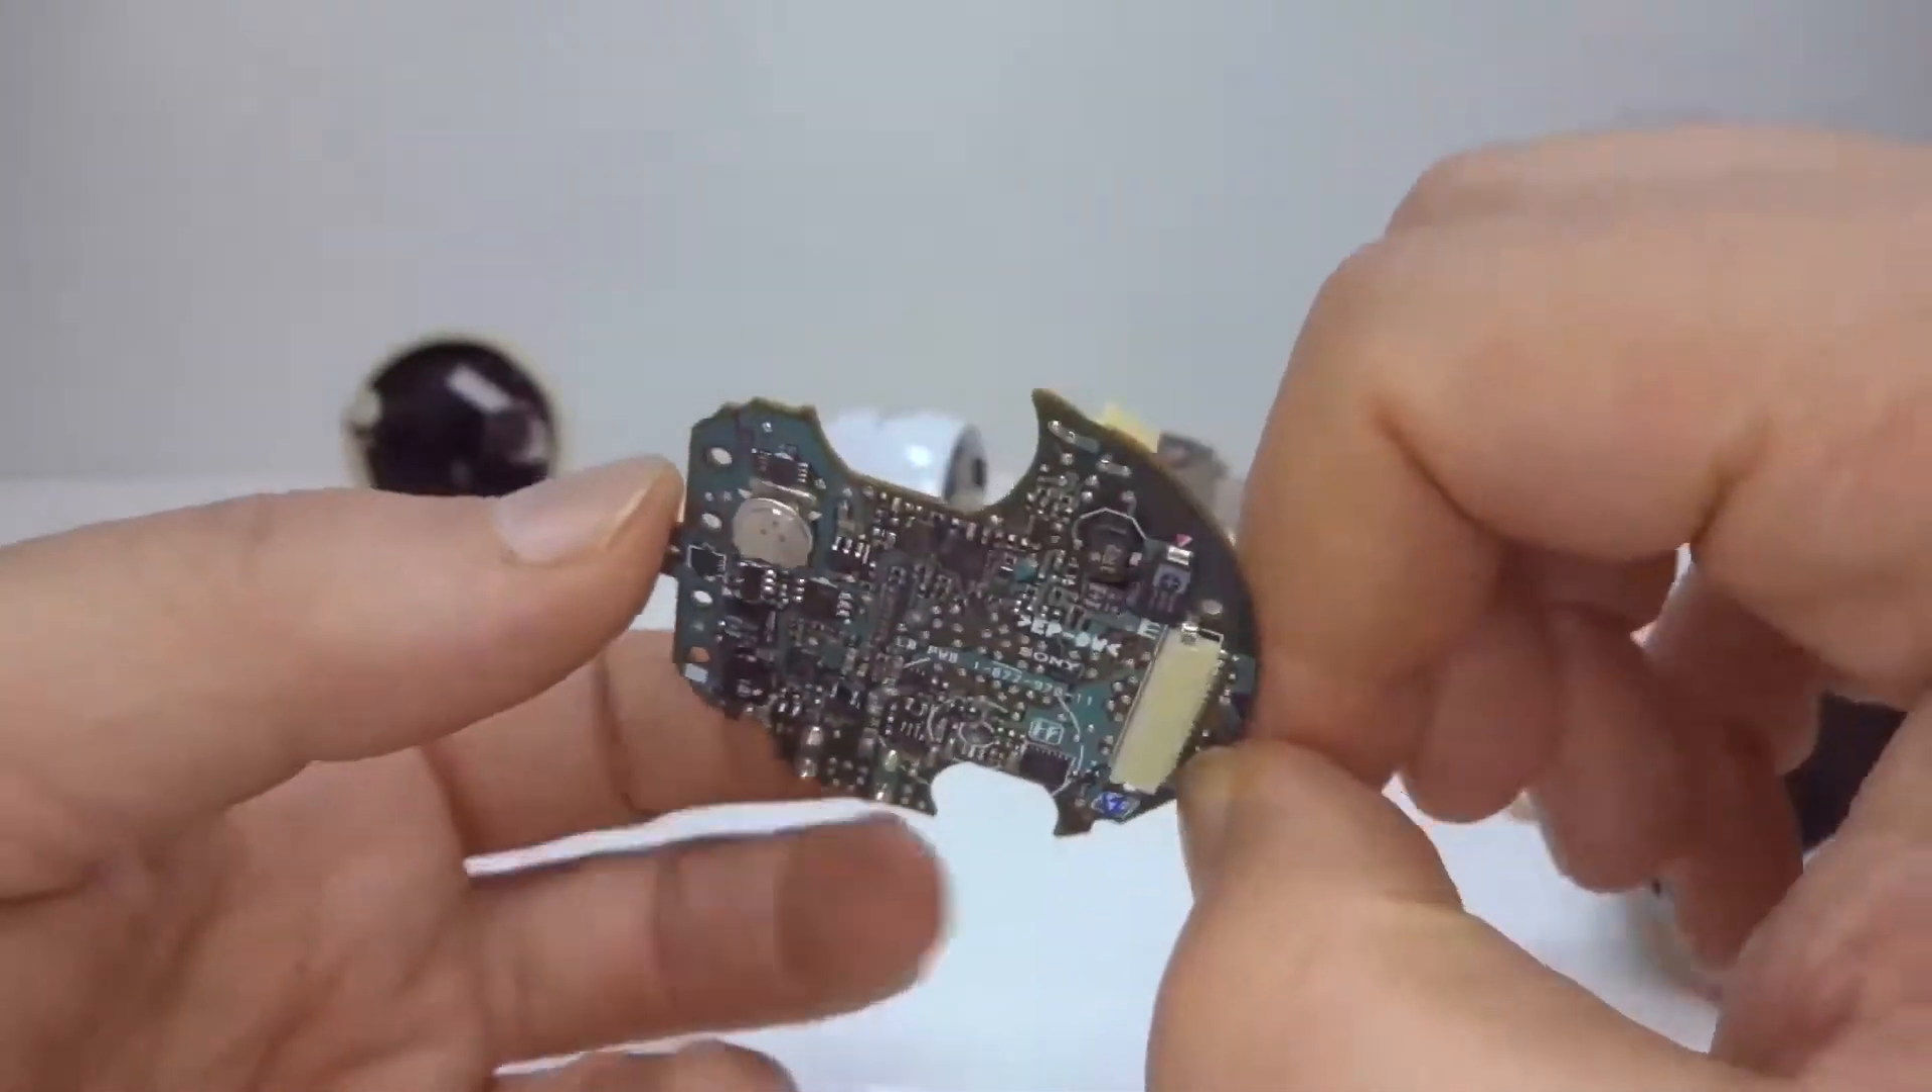So we're all unplugged. And we have the left board out.